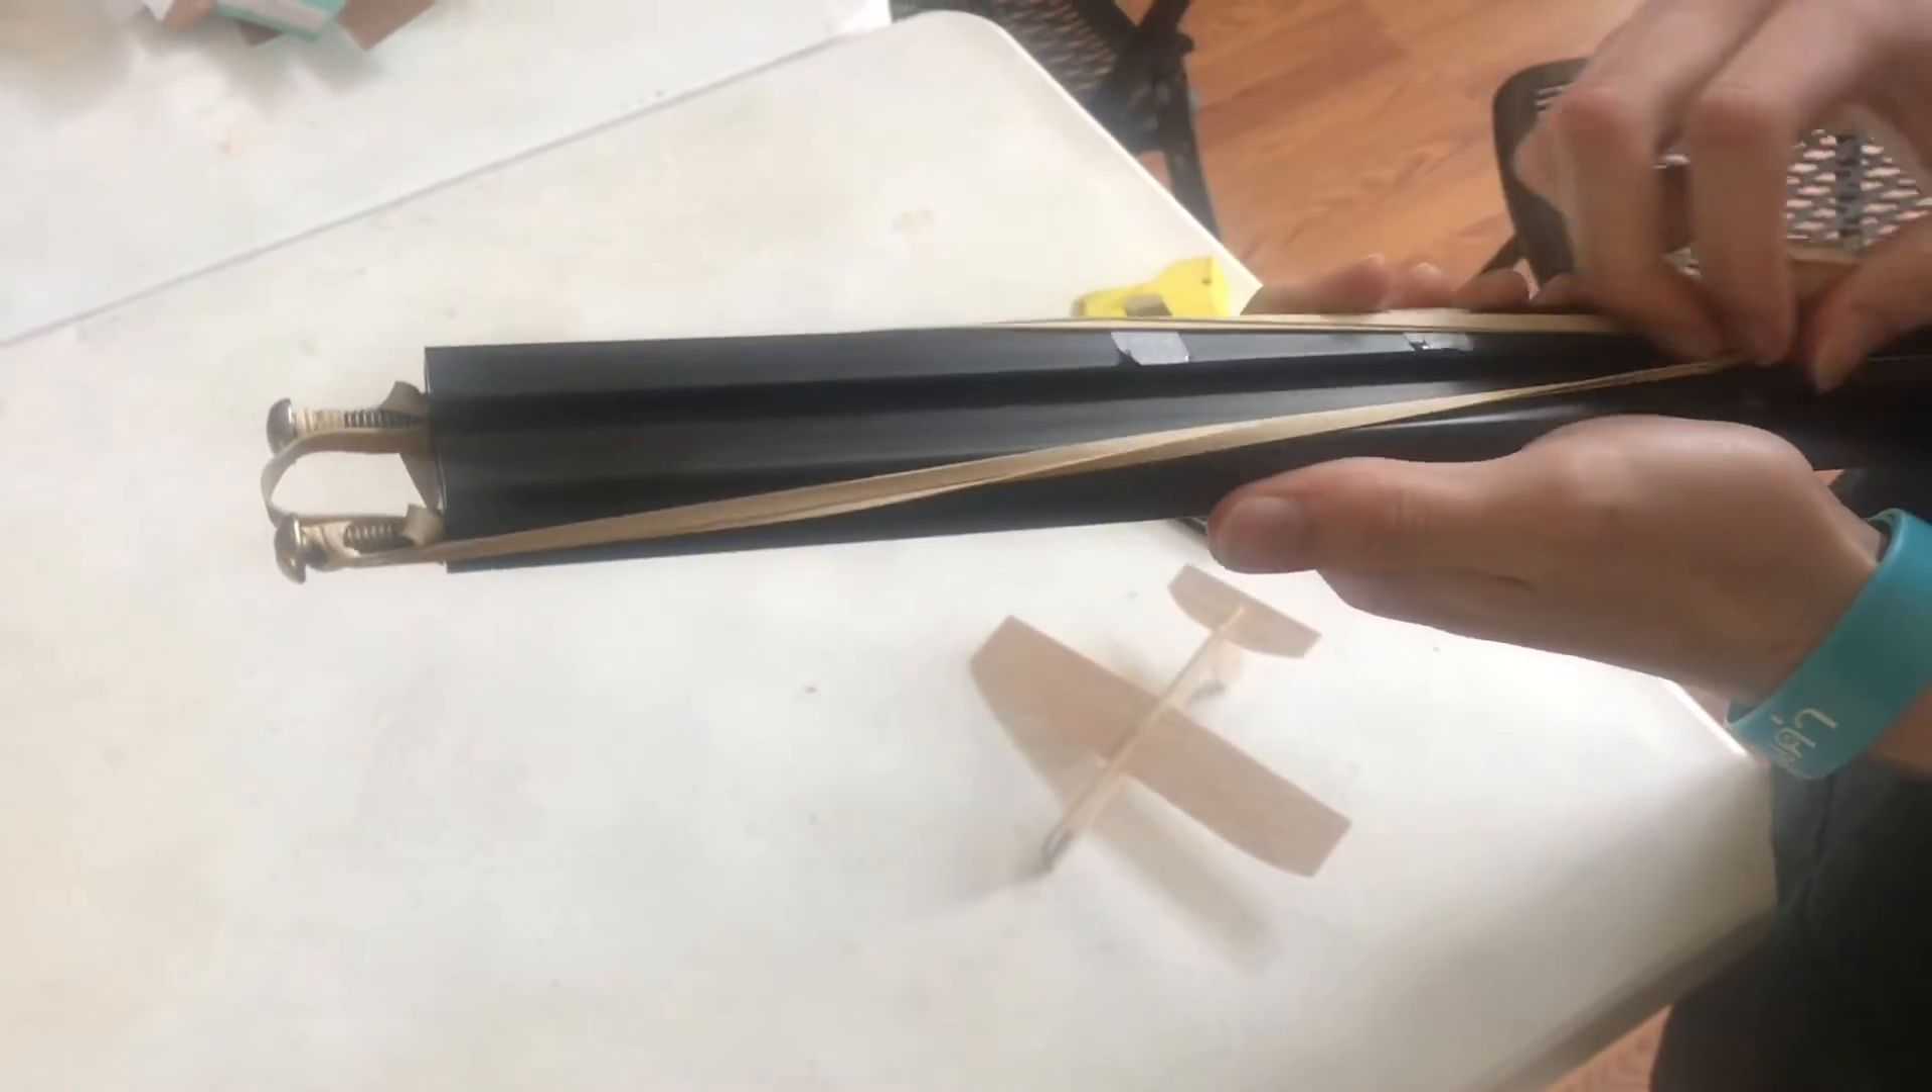And you can see I just kind of attached the rubber bands to these bolts and stuck them in with rubber bands so that they stick around.